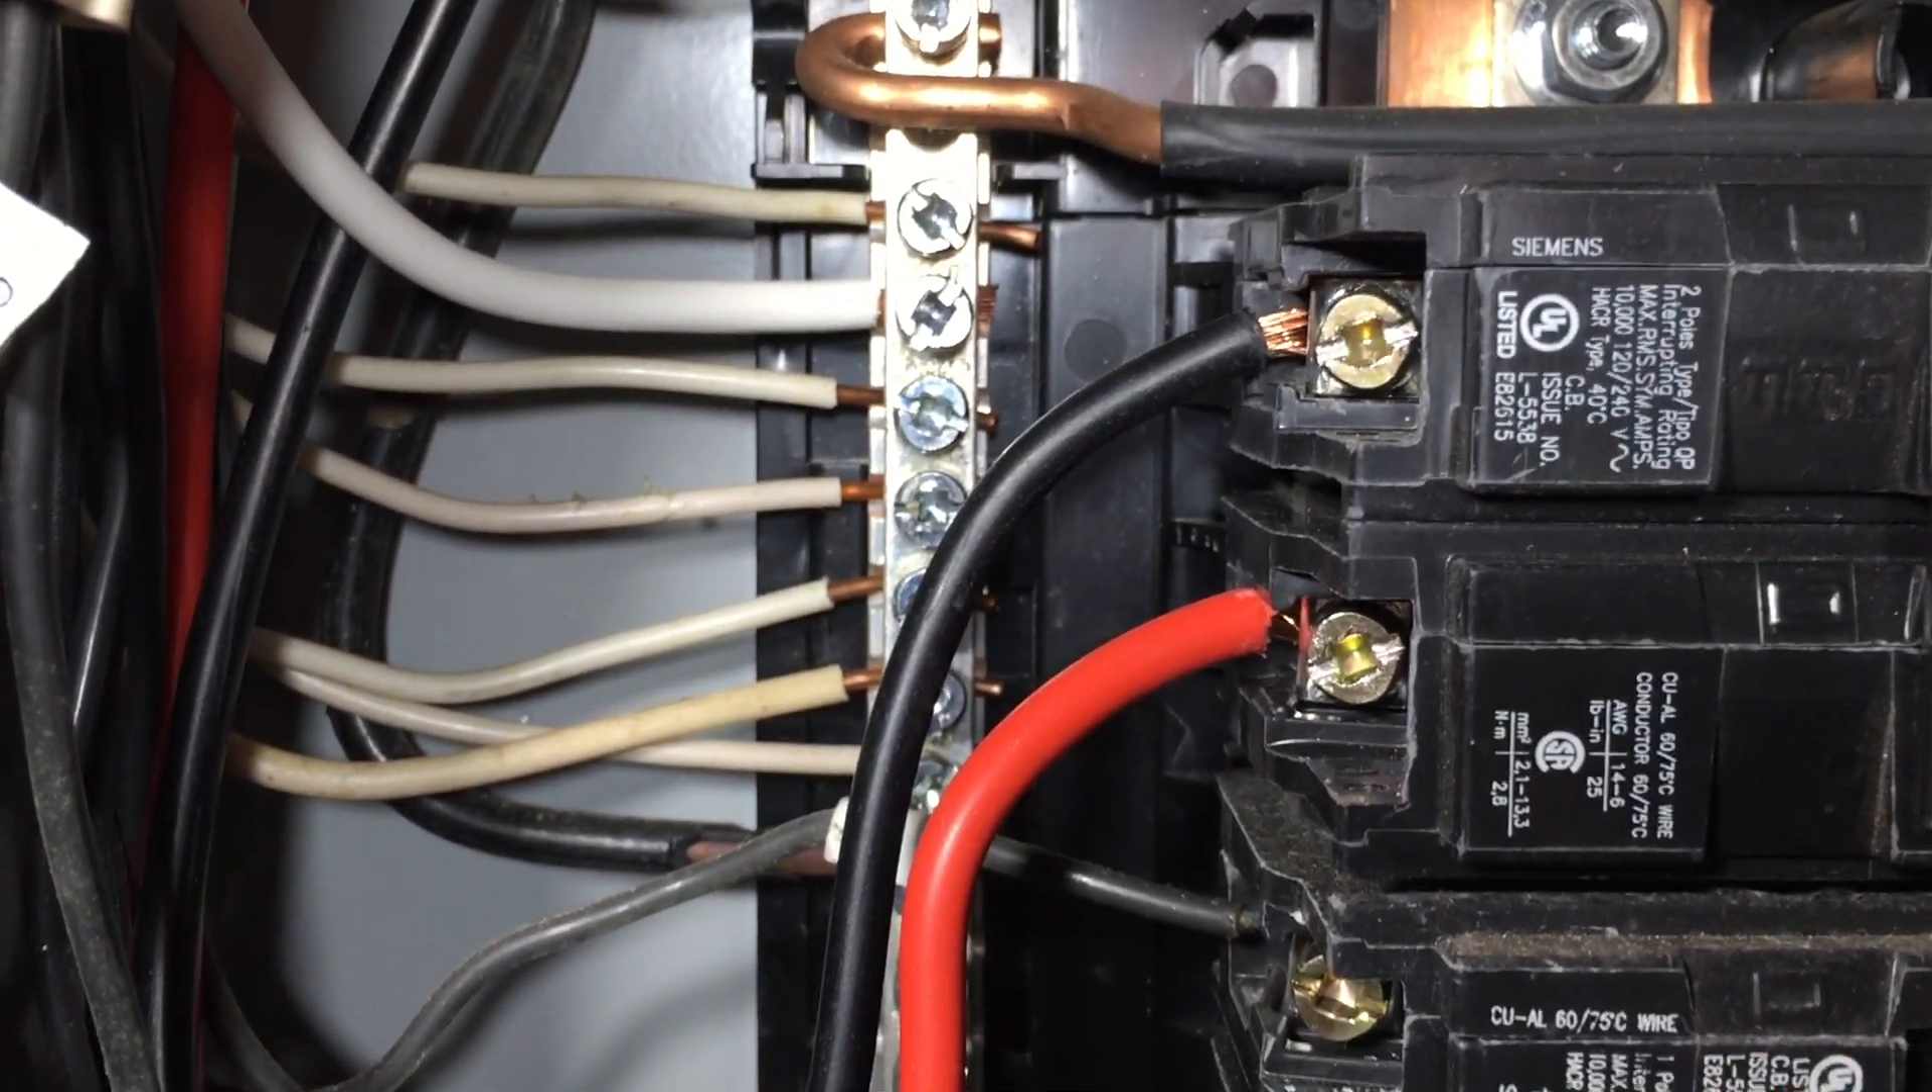Black and red wire are connected to our 30 amp breaker set.